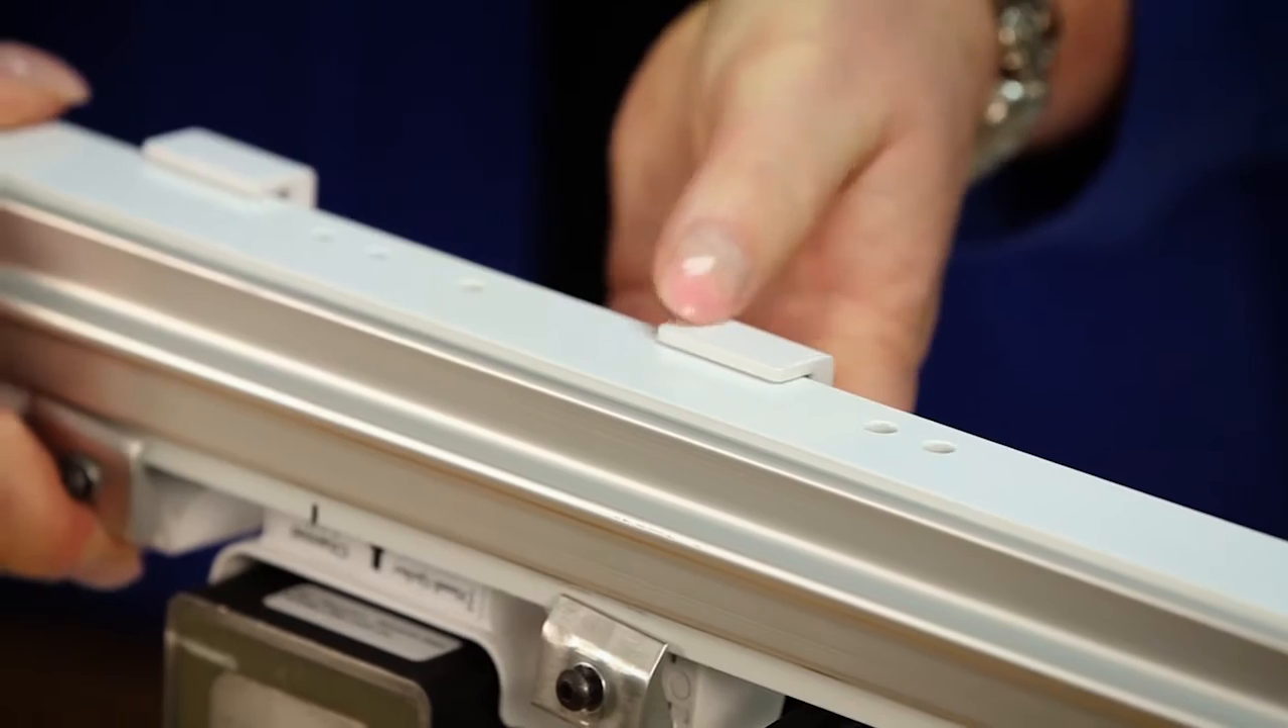Make sure those clips are on. They're both on.